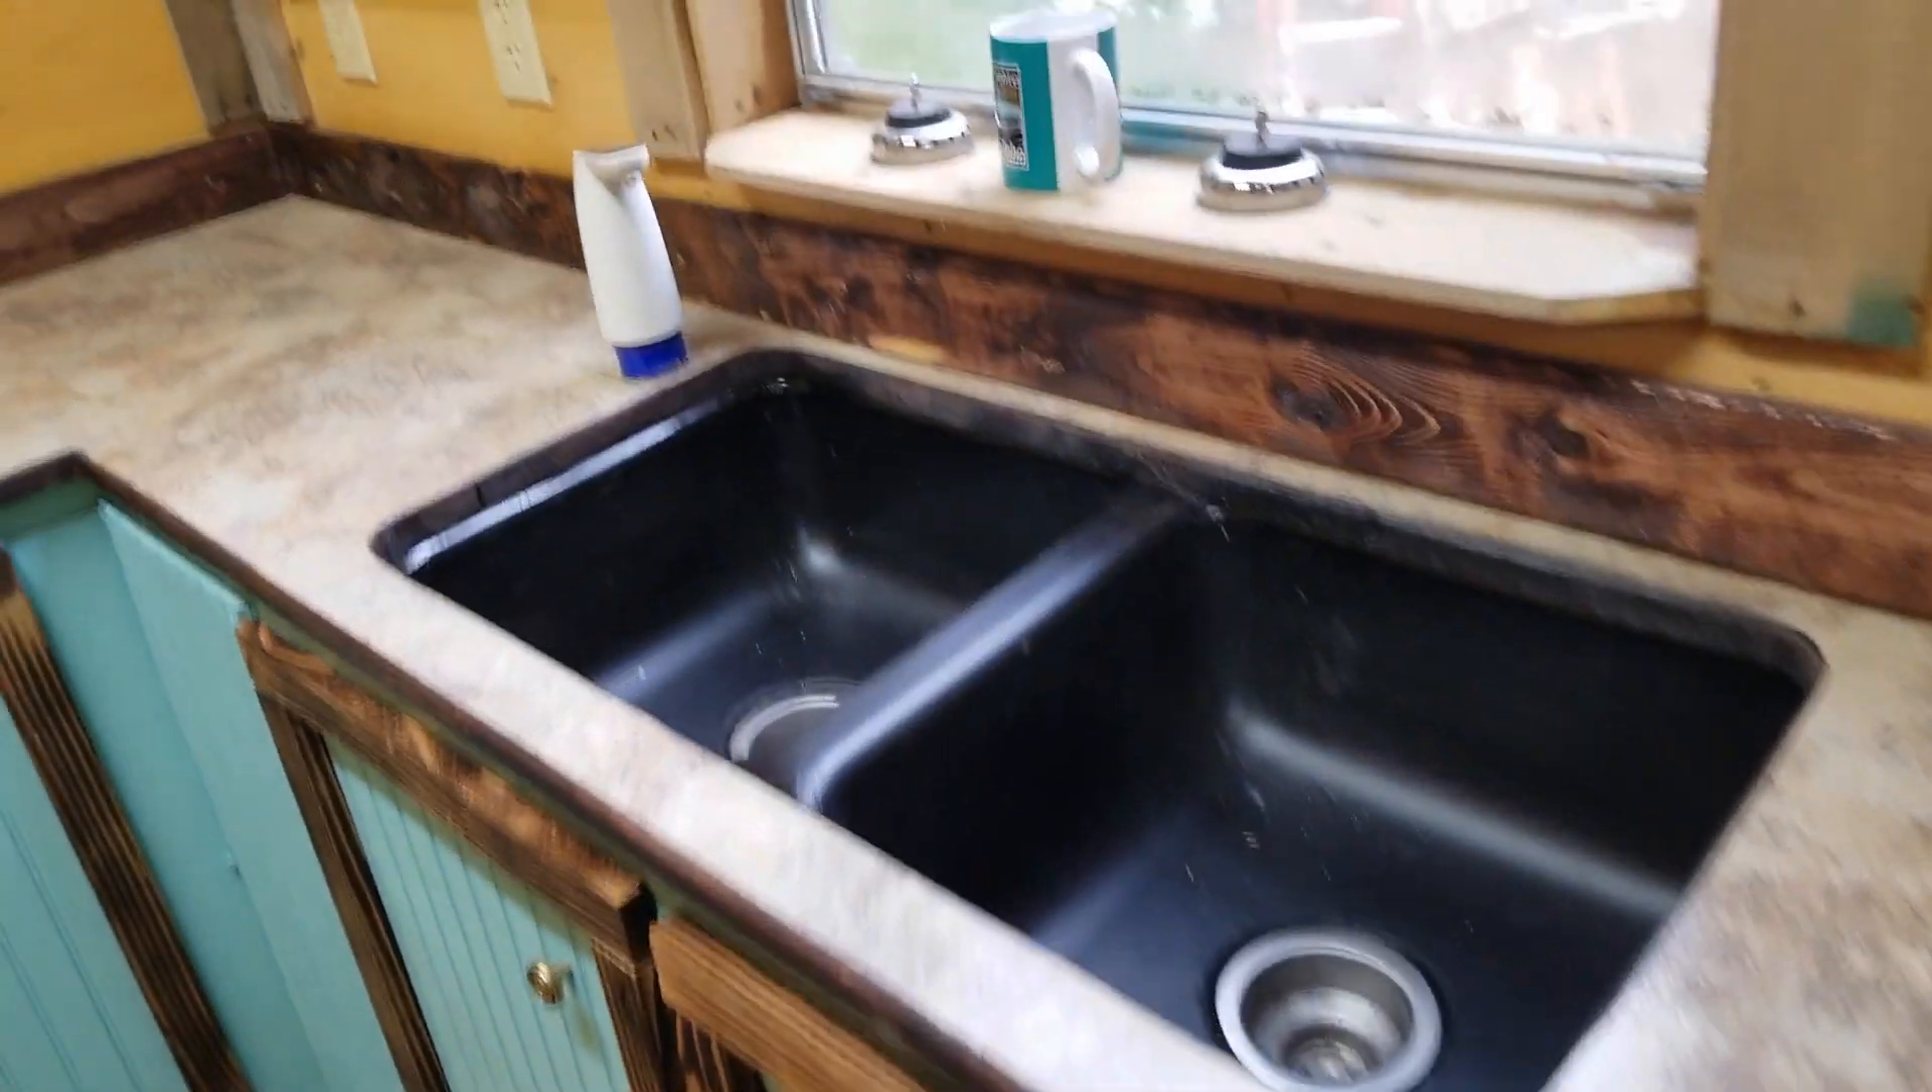I still, of course, don't have a faucet yet.